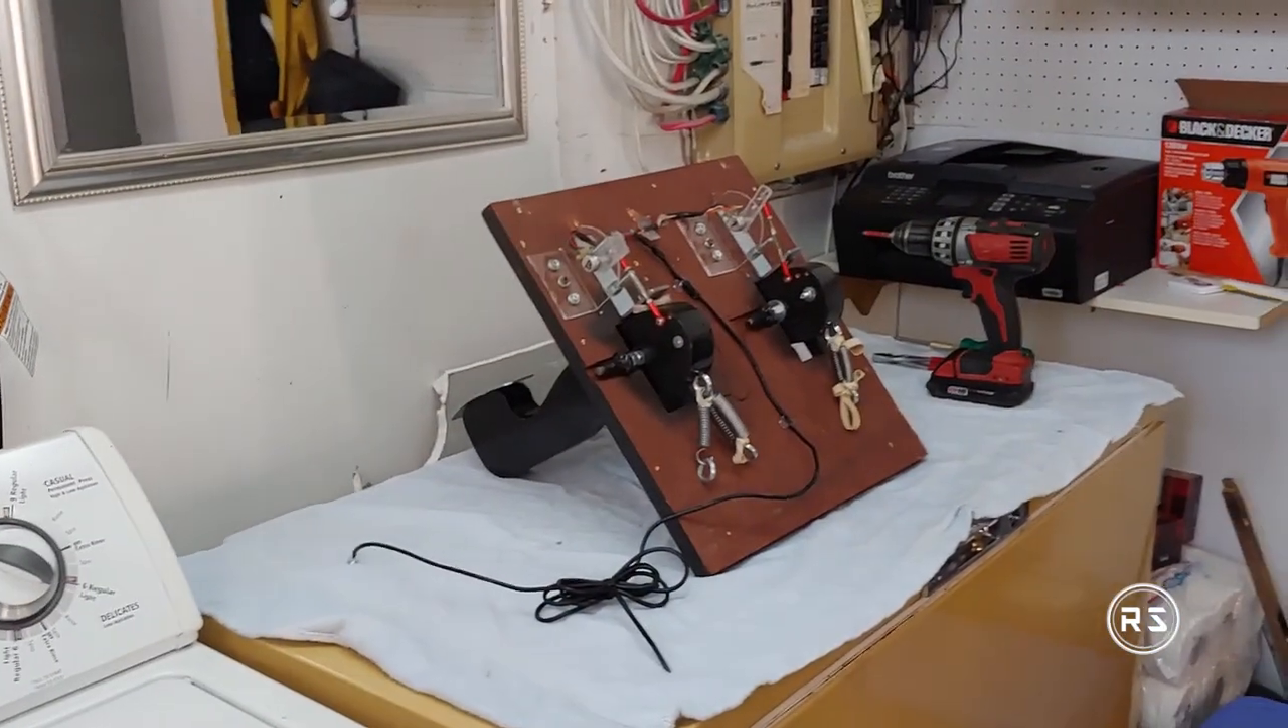The pedals are removed there on the counter and ready to work on.